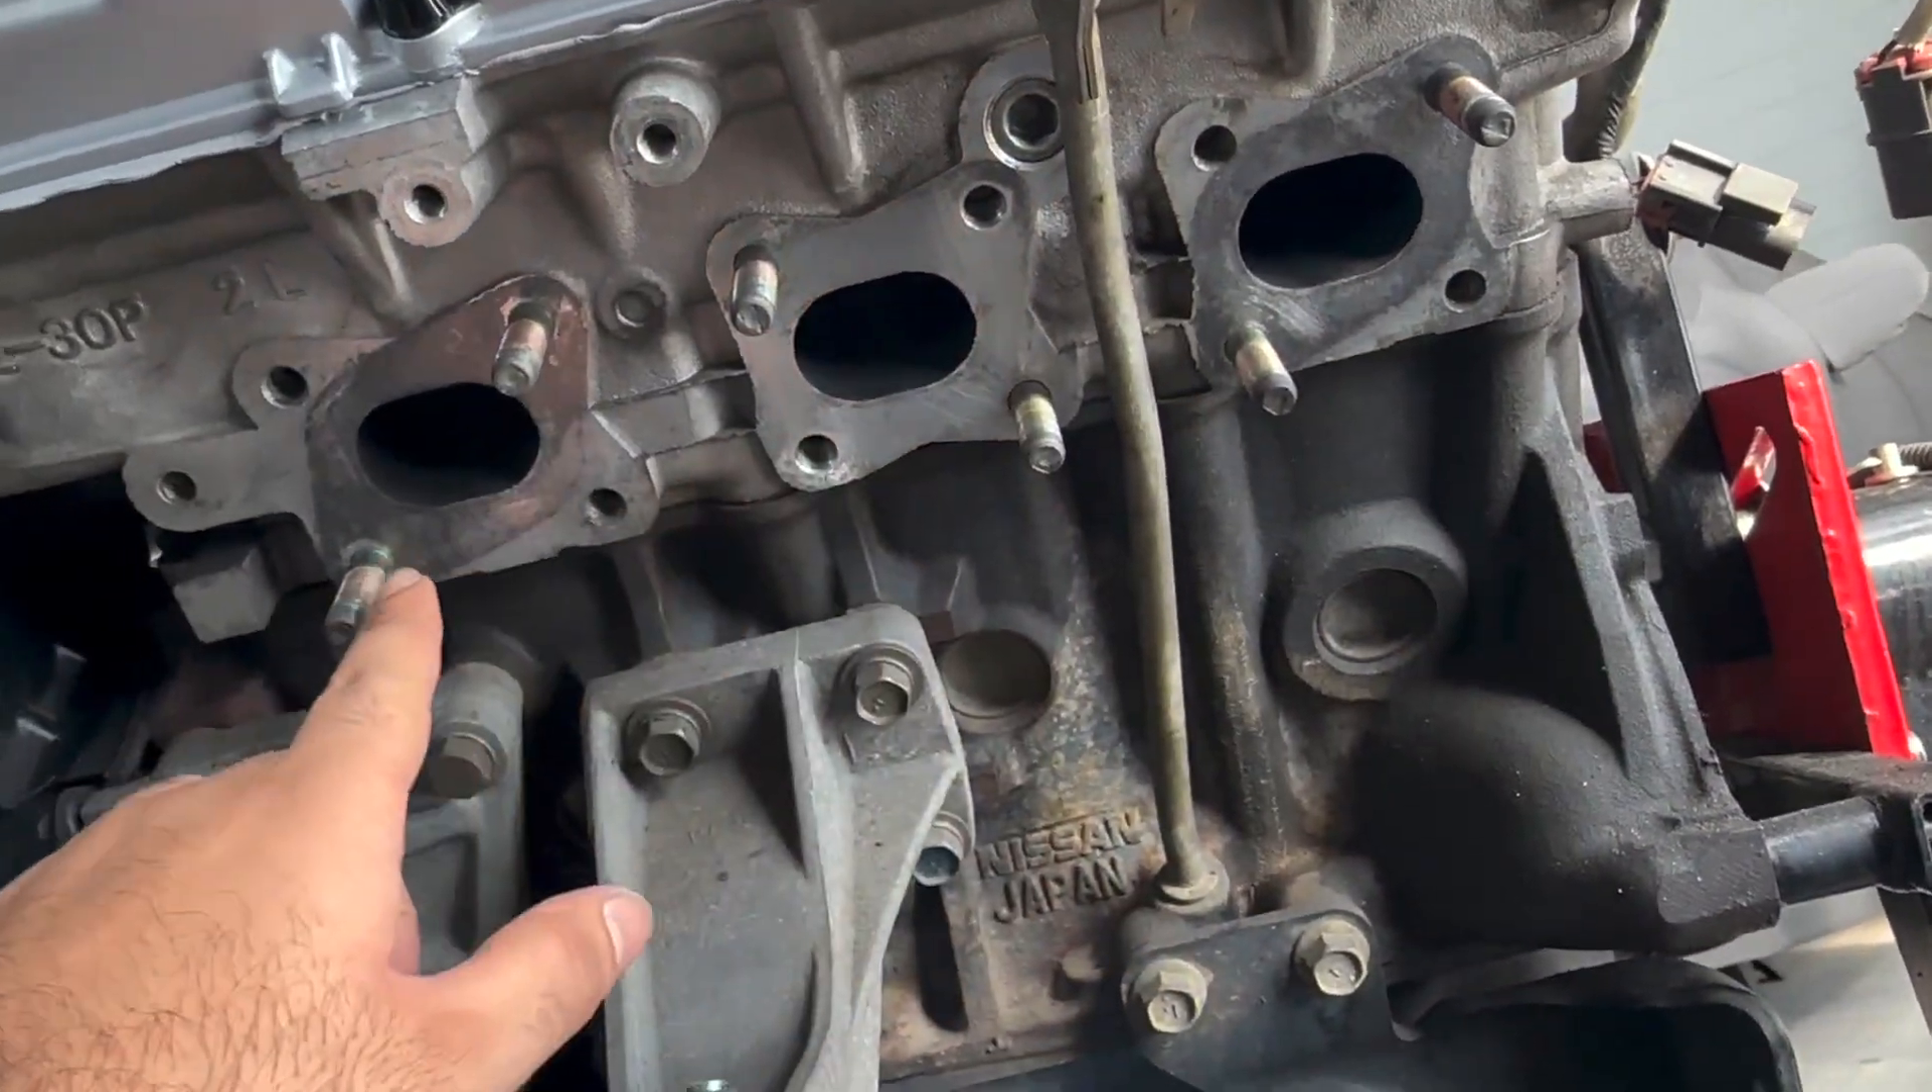Pretty much all i did was i took off the headers i took off the headers off both sides and i cleaned off the gasket that was uh here with the razor blade.